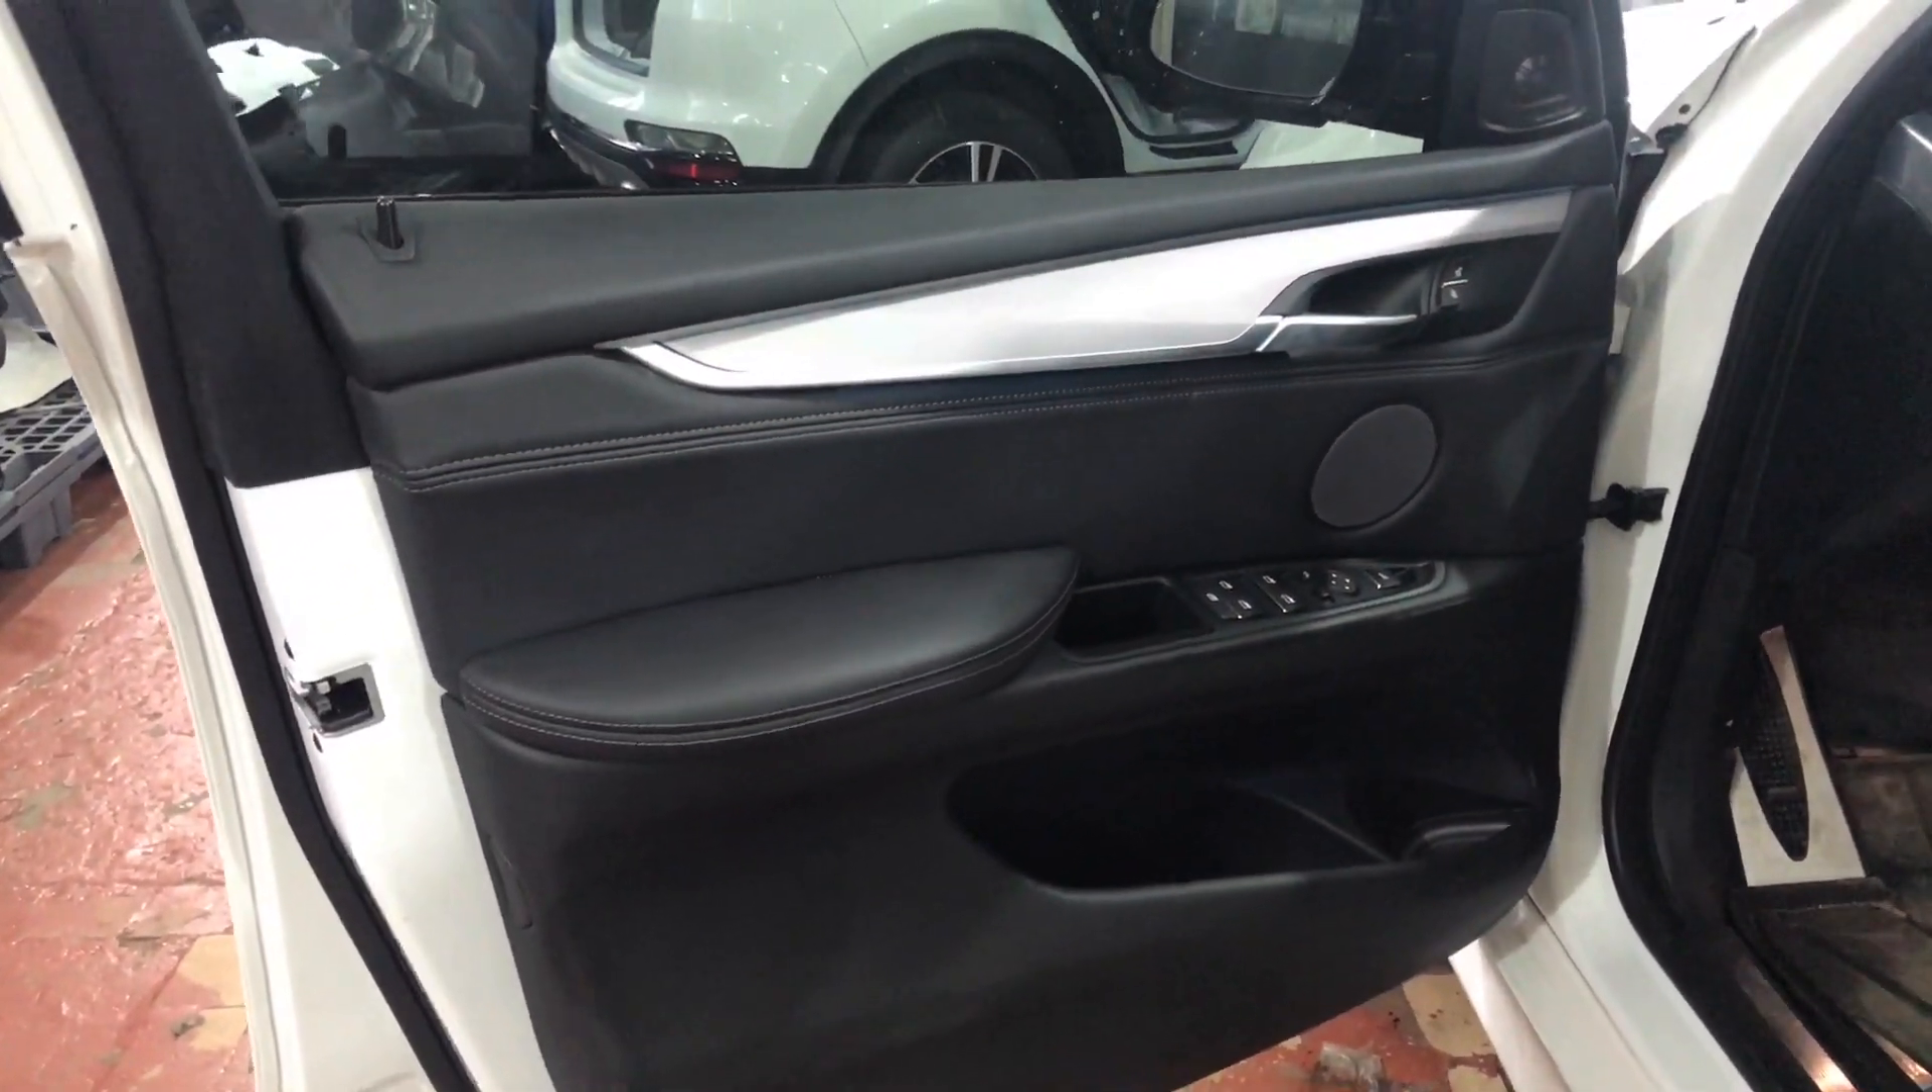Вот мы доделали нашу работу поставили обшивки свои места собрали двери все у нас в порядке.